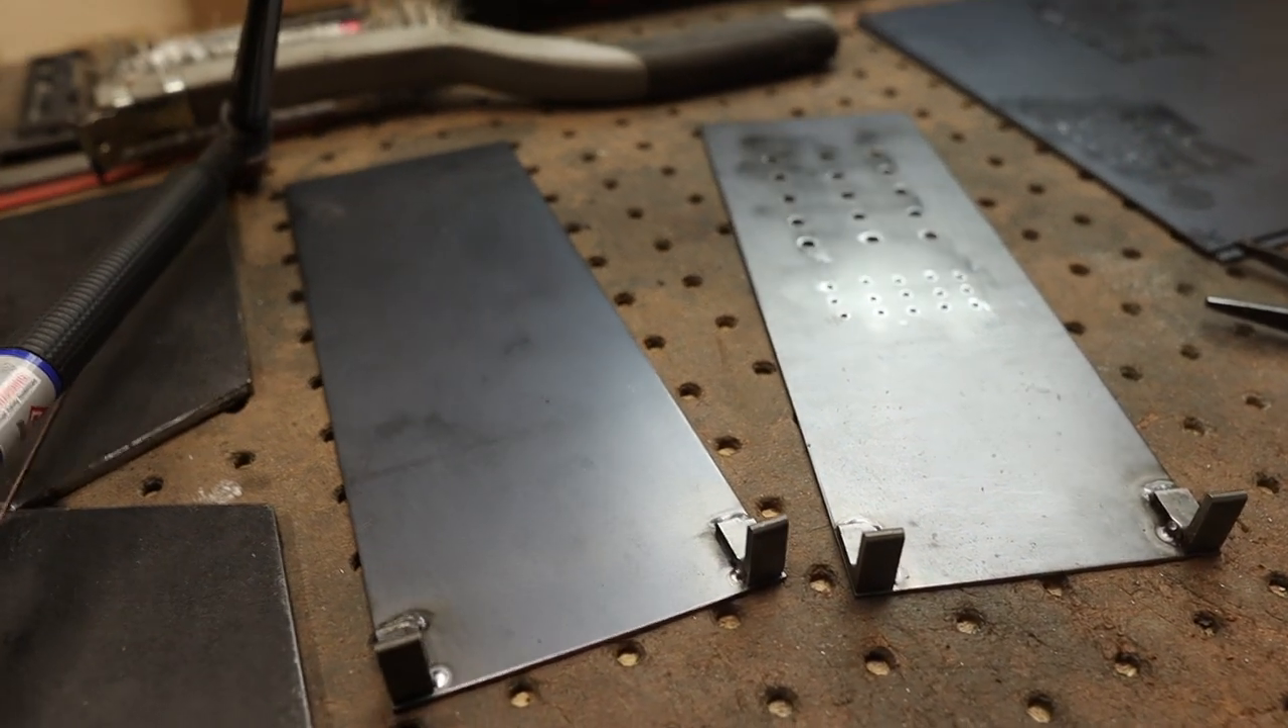First part of the welding sequence here I welded on these little tabs here and this is what will retain the faceplate.